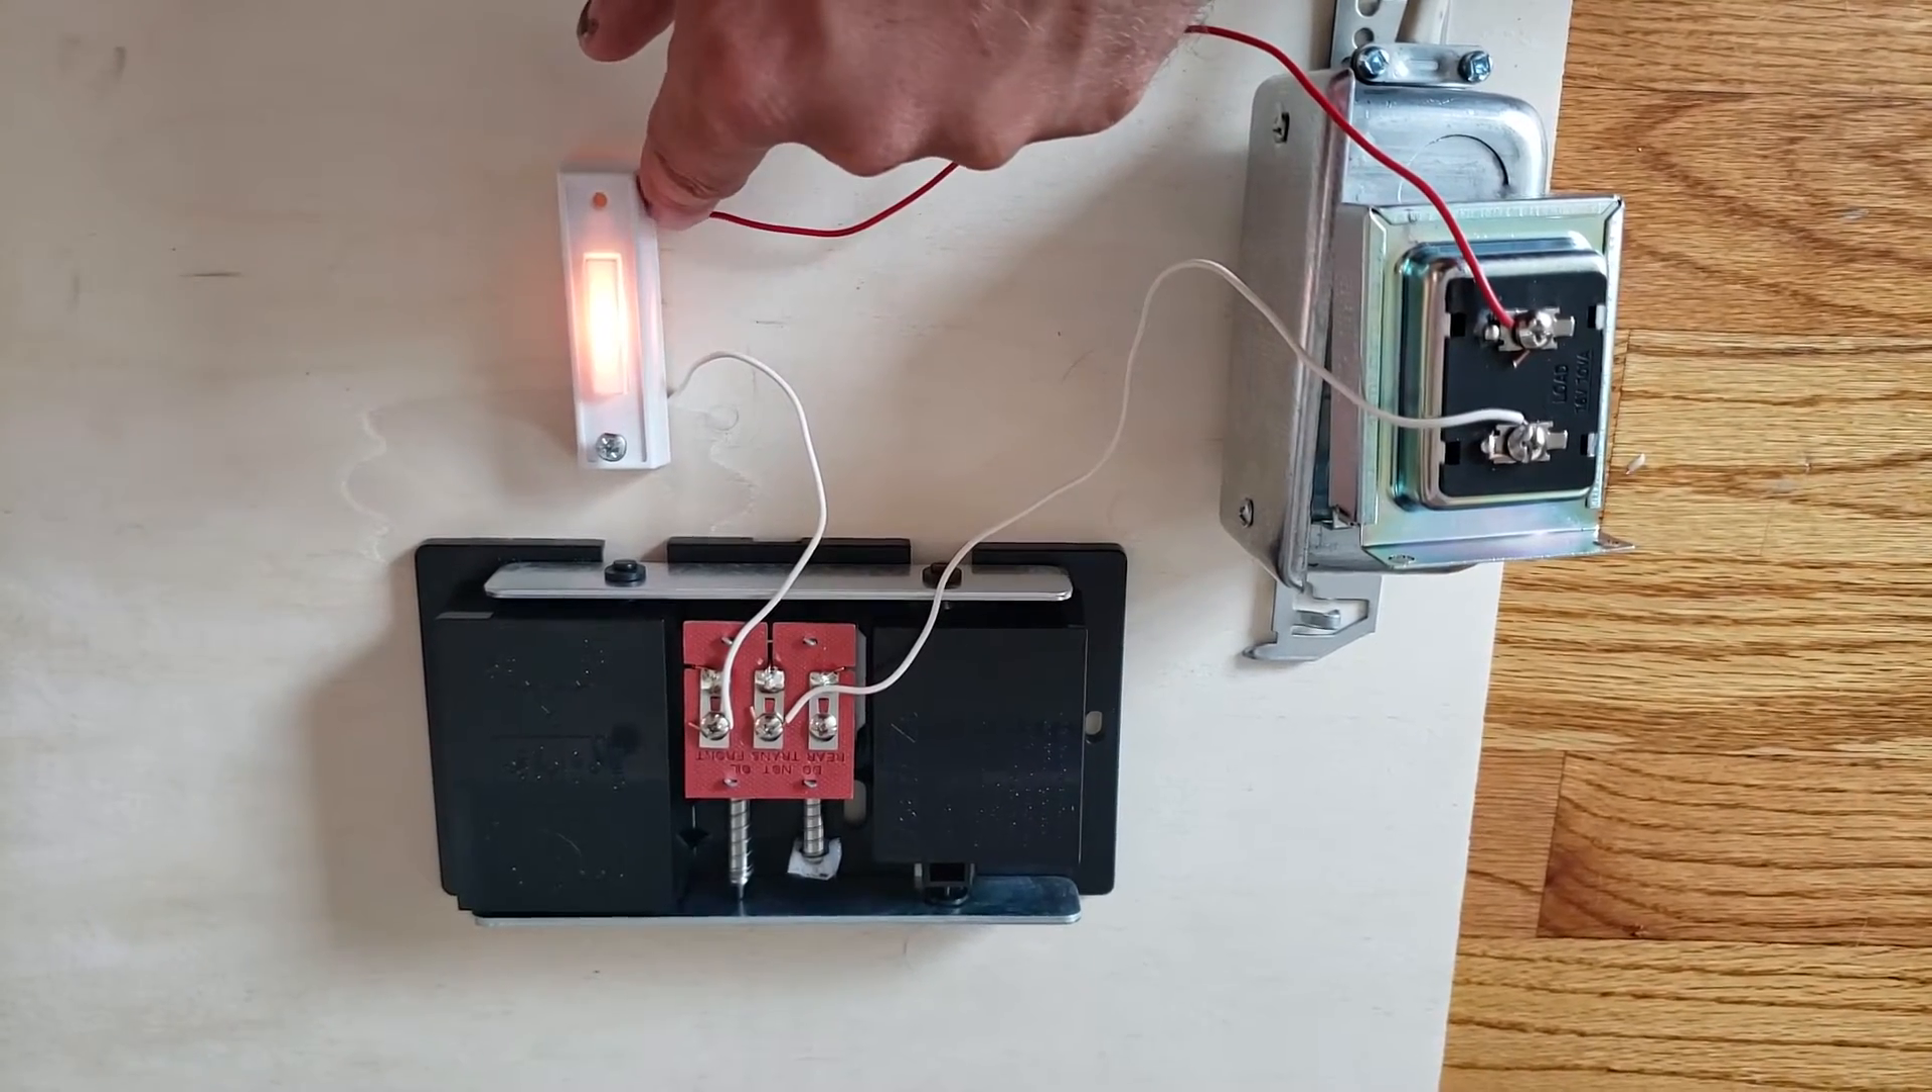We've got one side wired here to the doorbell and then the other side of the doorbell wired back to the transformer.